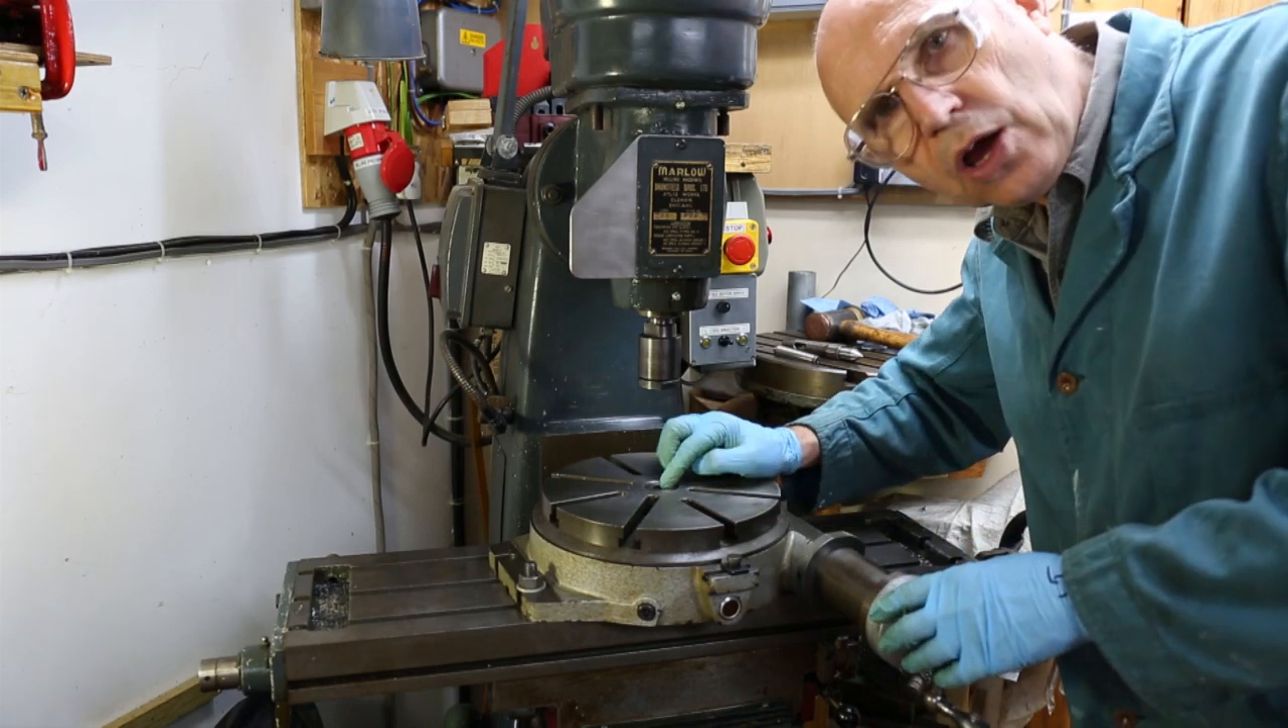Now the vise has gone and the rotary table is on the table of the milling machine.